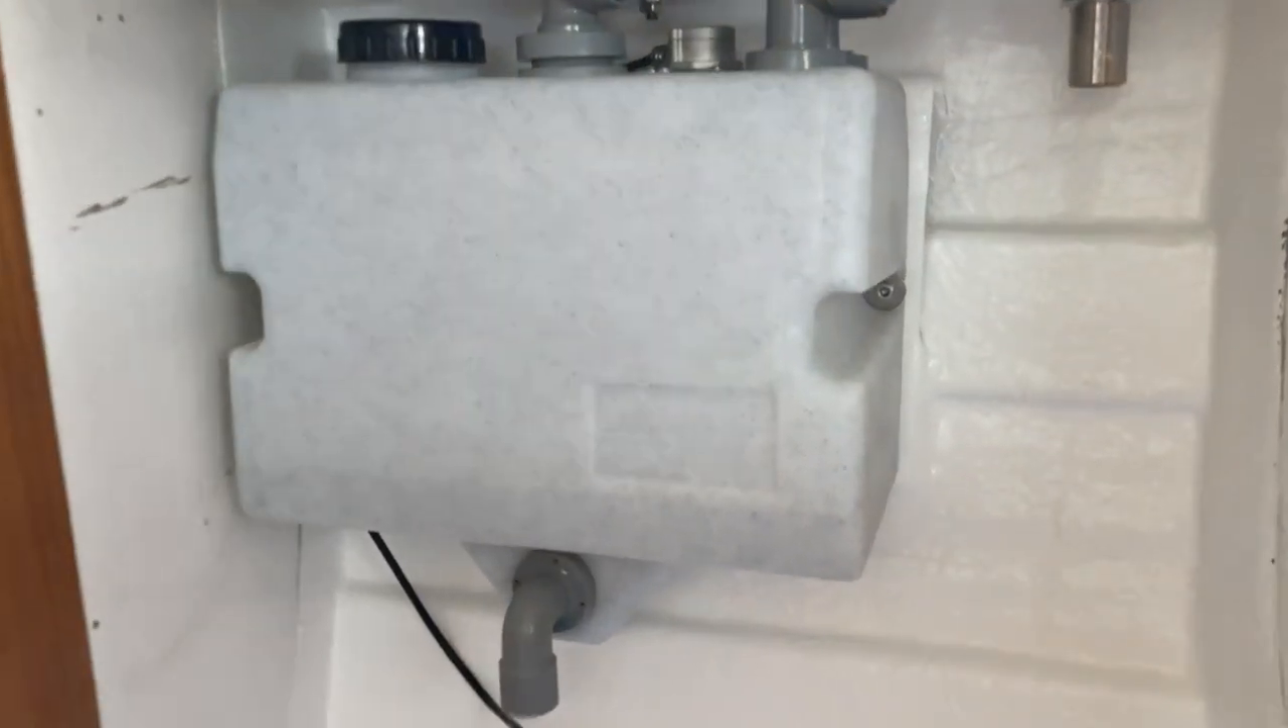Also off camera you can see there is the holding tank back in place that is also in and not coming out again.